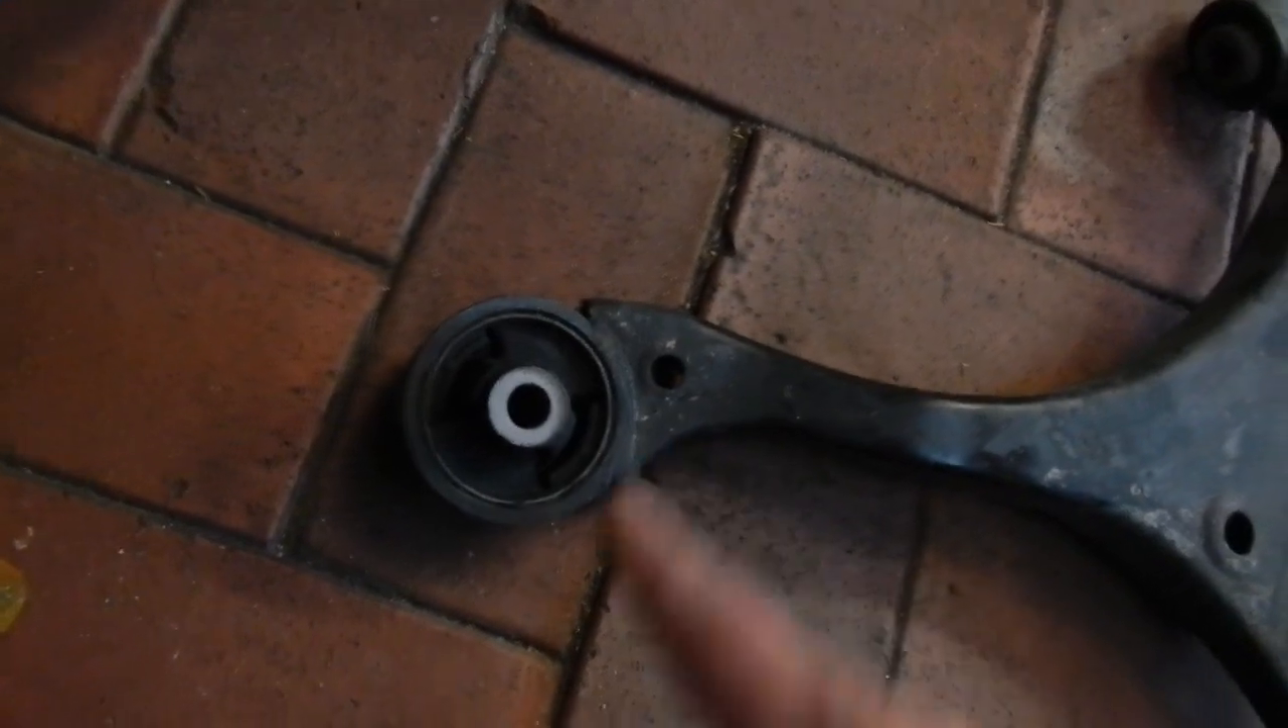There's the new bush pressed into the driver's side one.